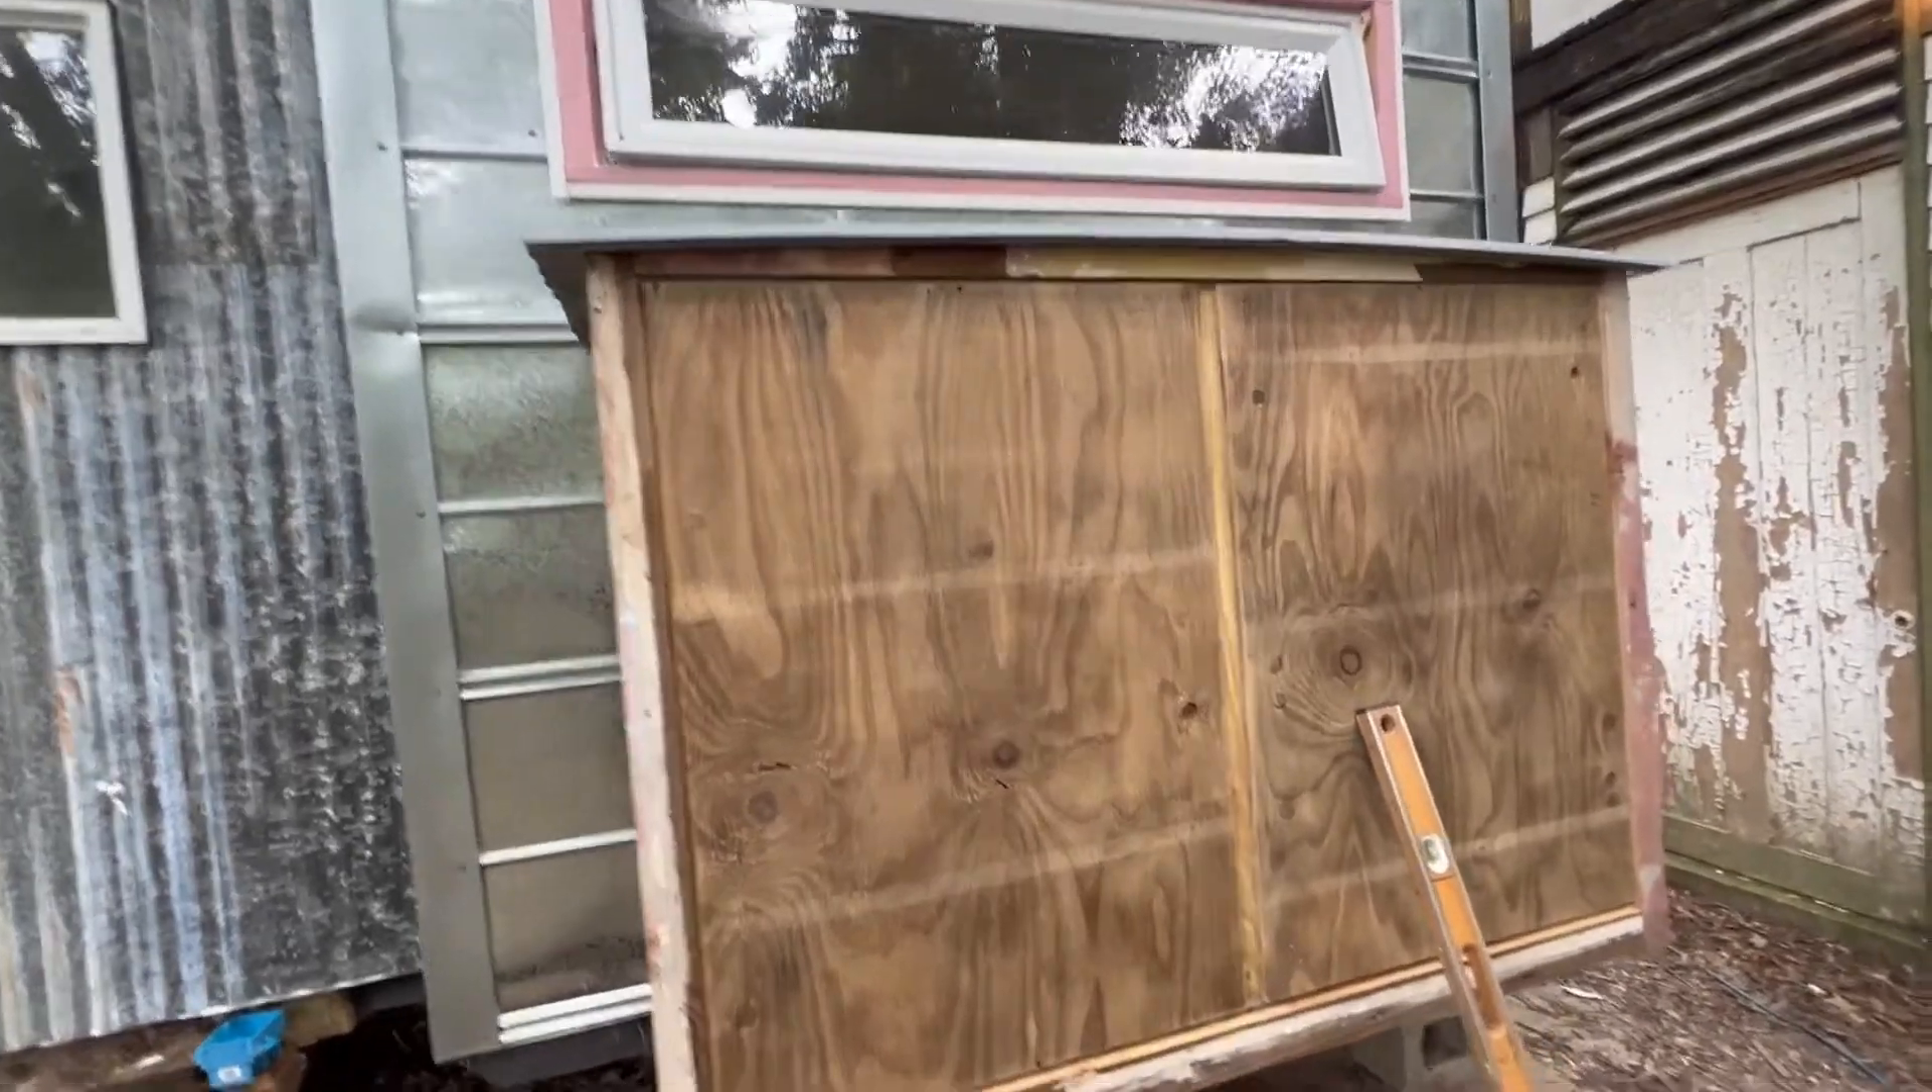I've got my two doors fitting pretty well um they're not on hinges yet.